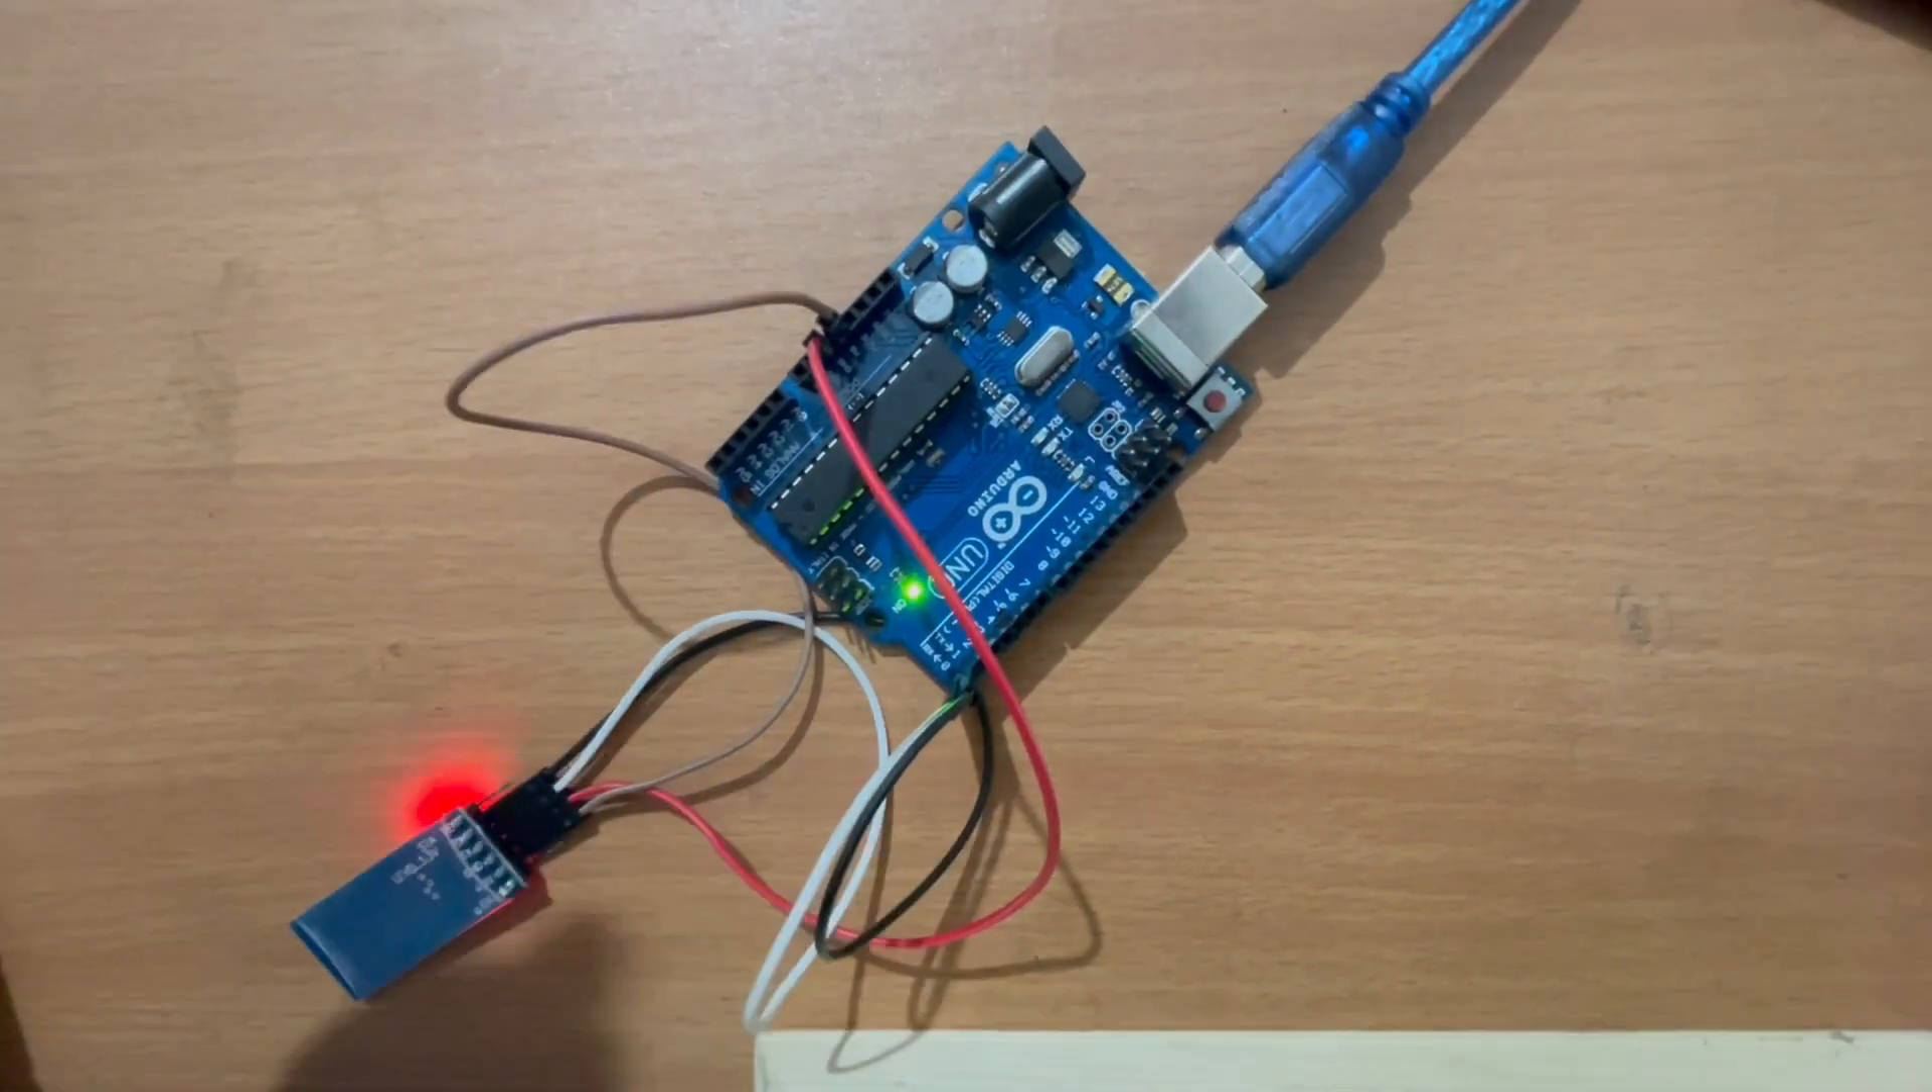Okay and as you can see the bluetooth module is connected.